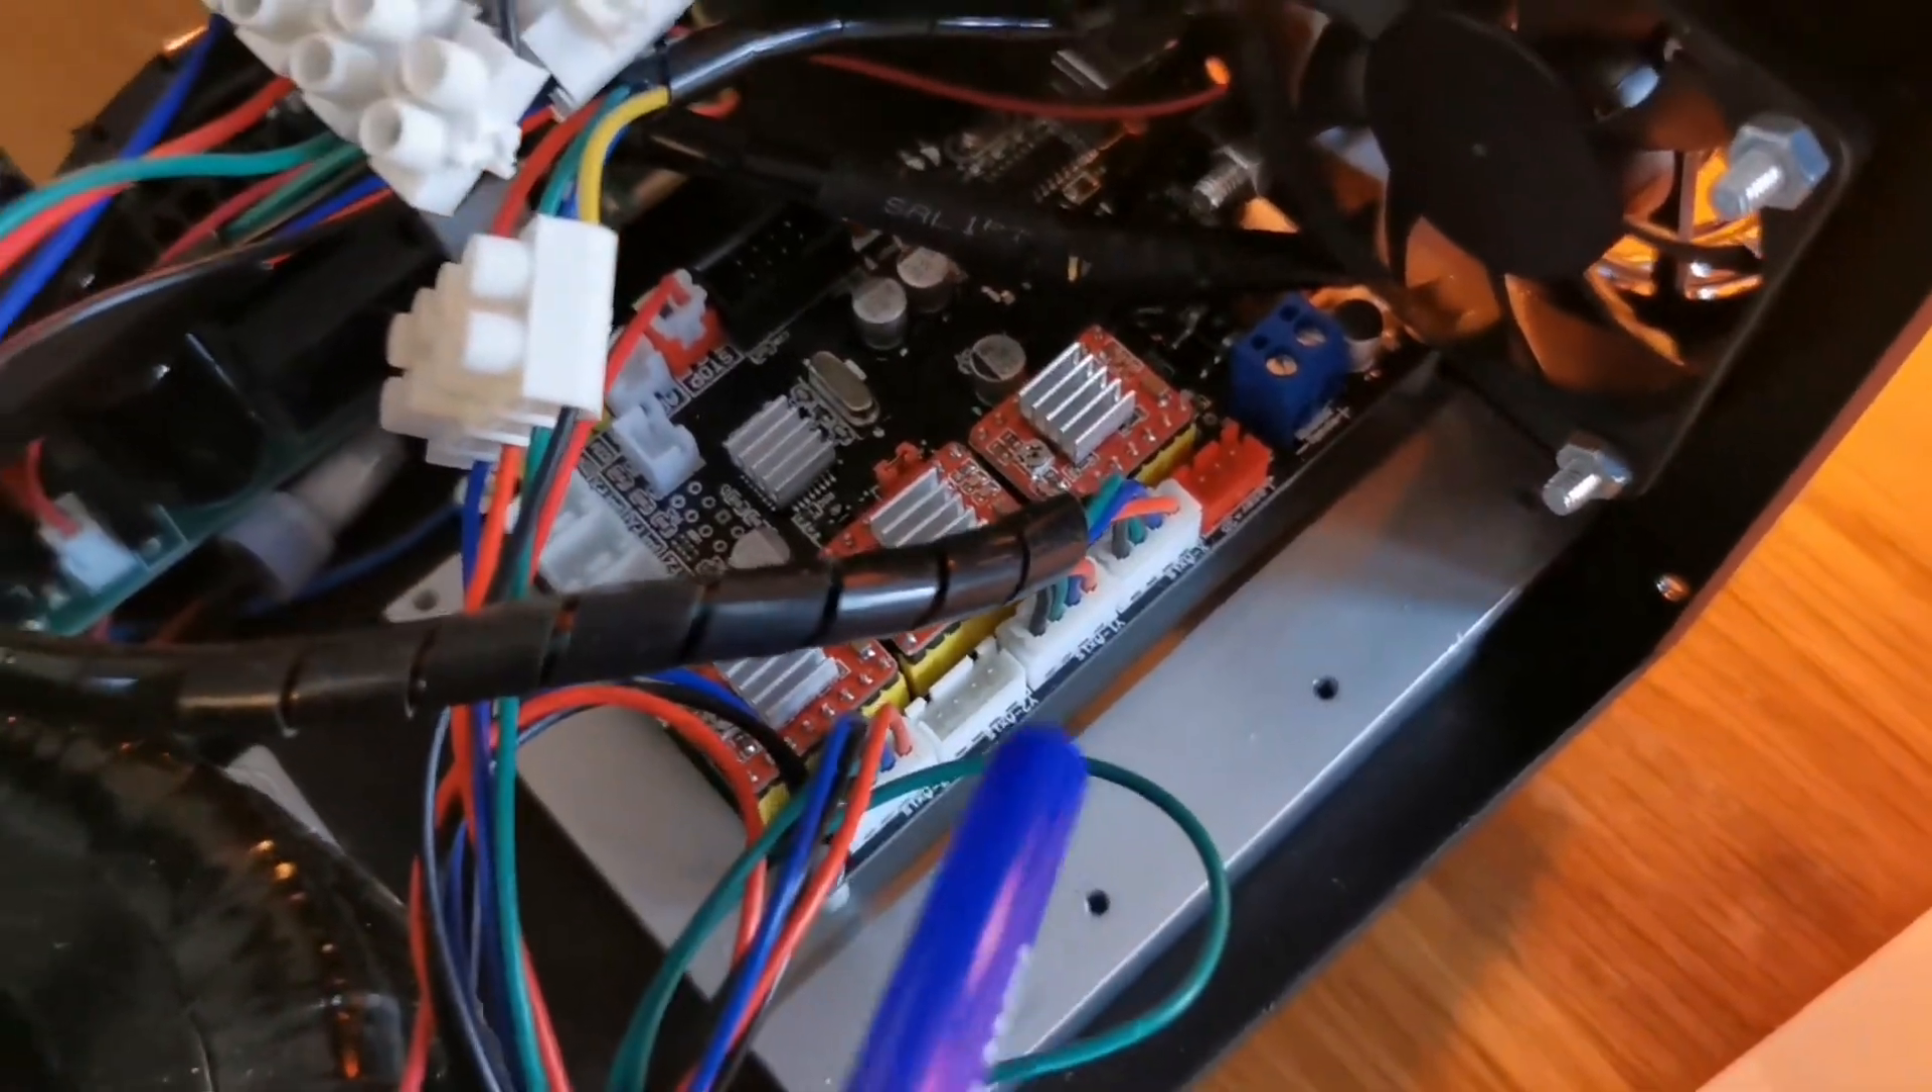This is my controller box. That's the board wired in.